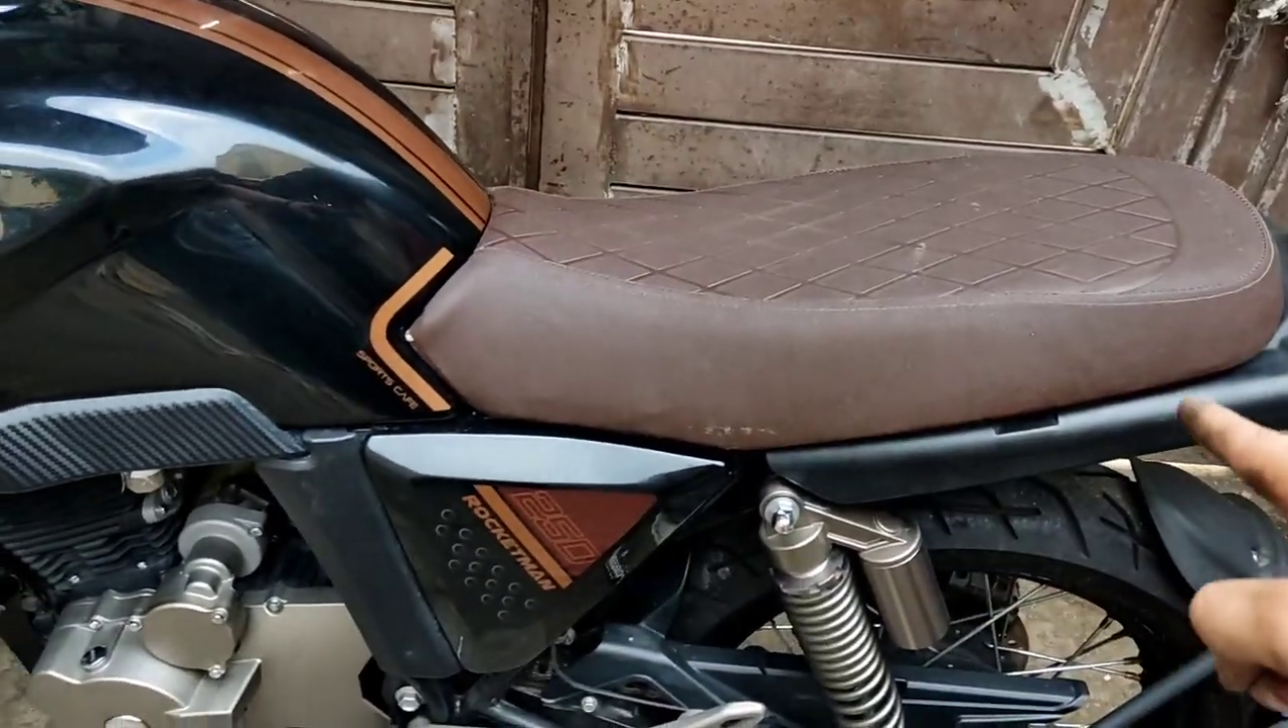Ya quedó su asiento y sus tapas laterales y ya quedó montado el tanque de la Rocketman Sport 250.